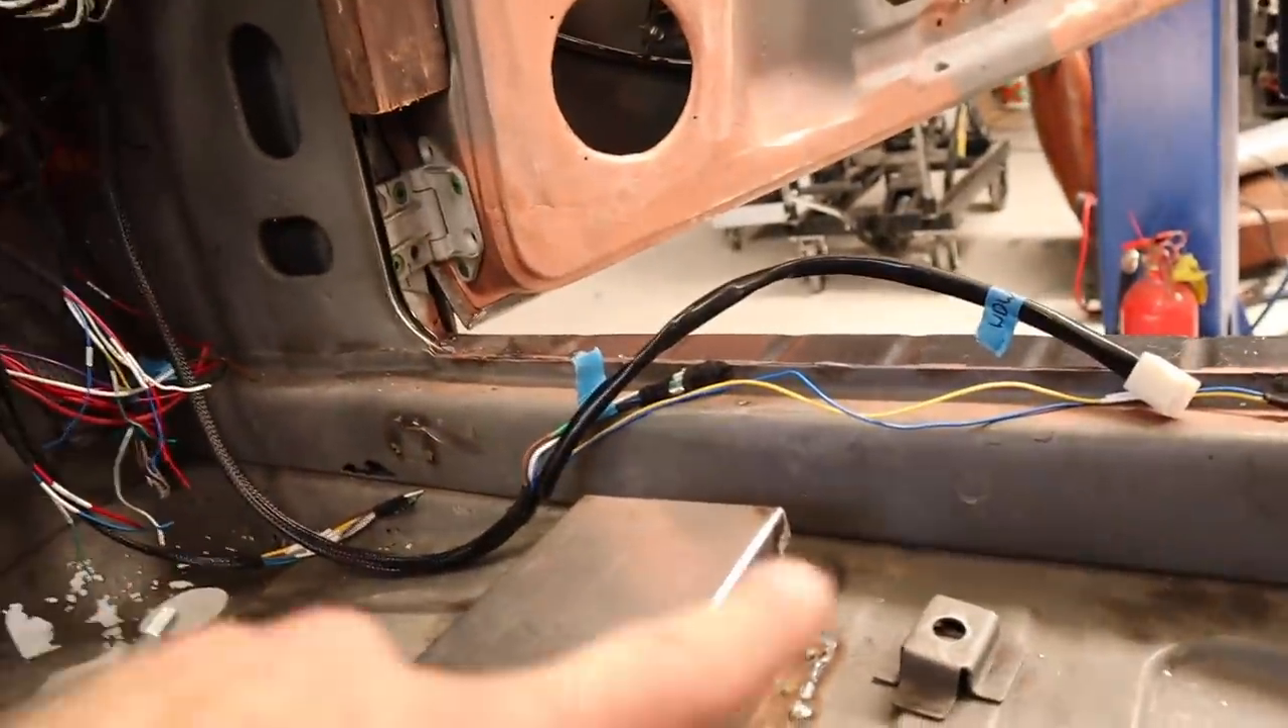I haven't put this wire into the door, but it's plenty of wire there to get through this side into the door because it's got the clip on it.